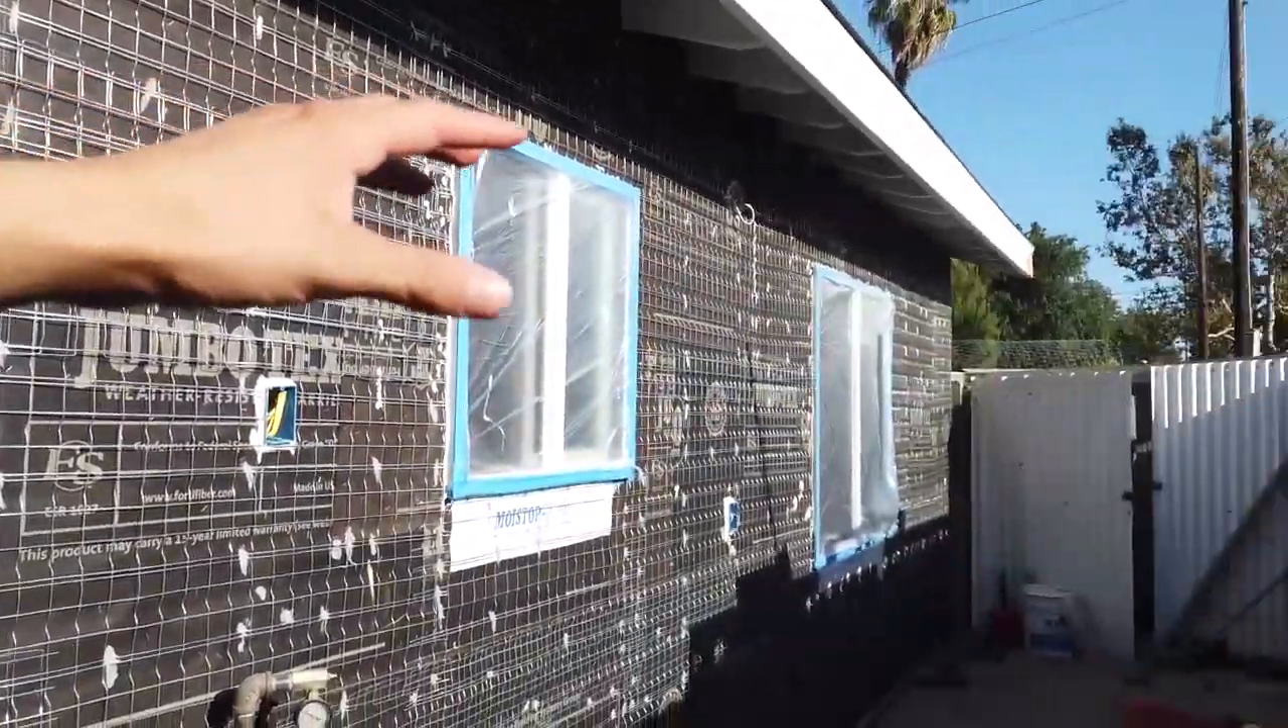All the windows are installed. Once again, the lath is already installed.